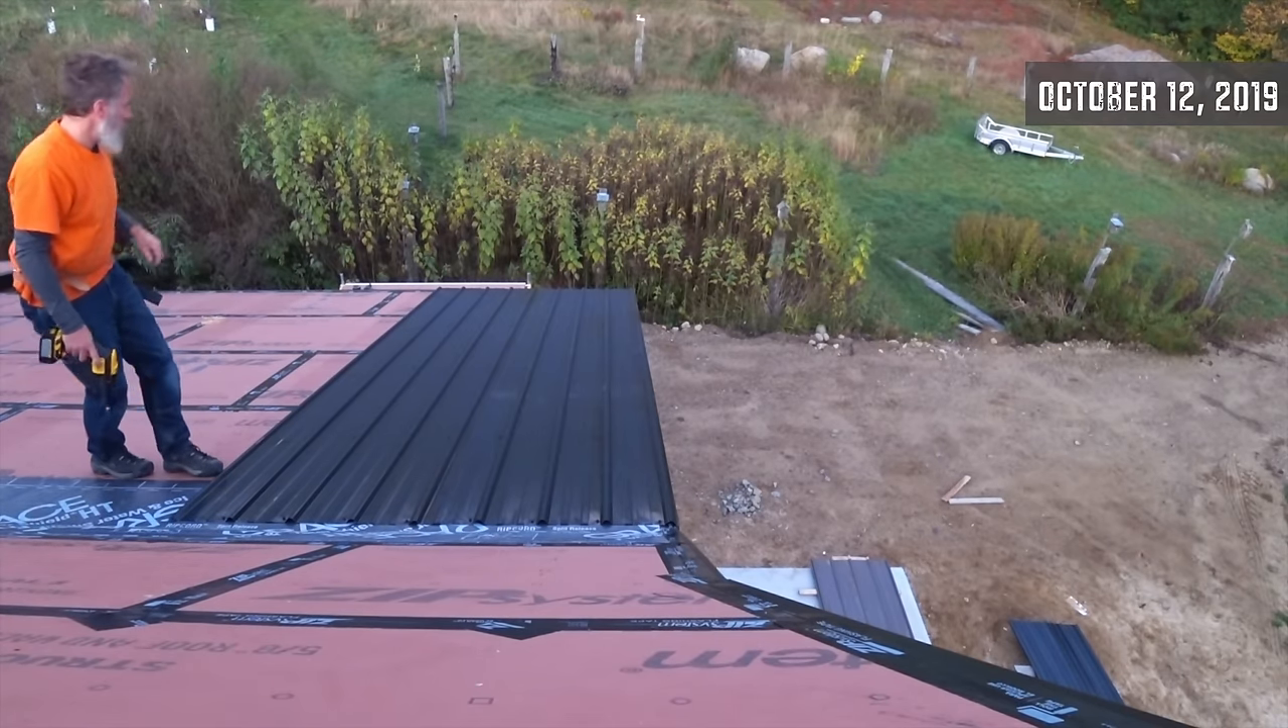And there it is, my first and second metal roofing panels ever. In place and ready to go.